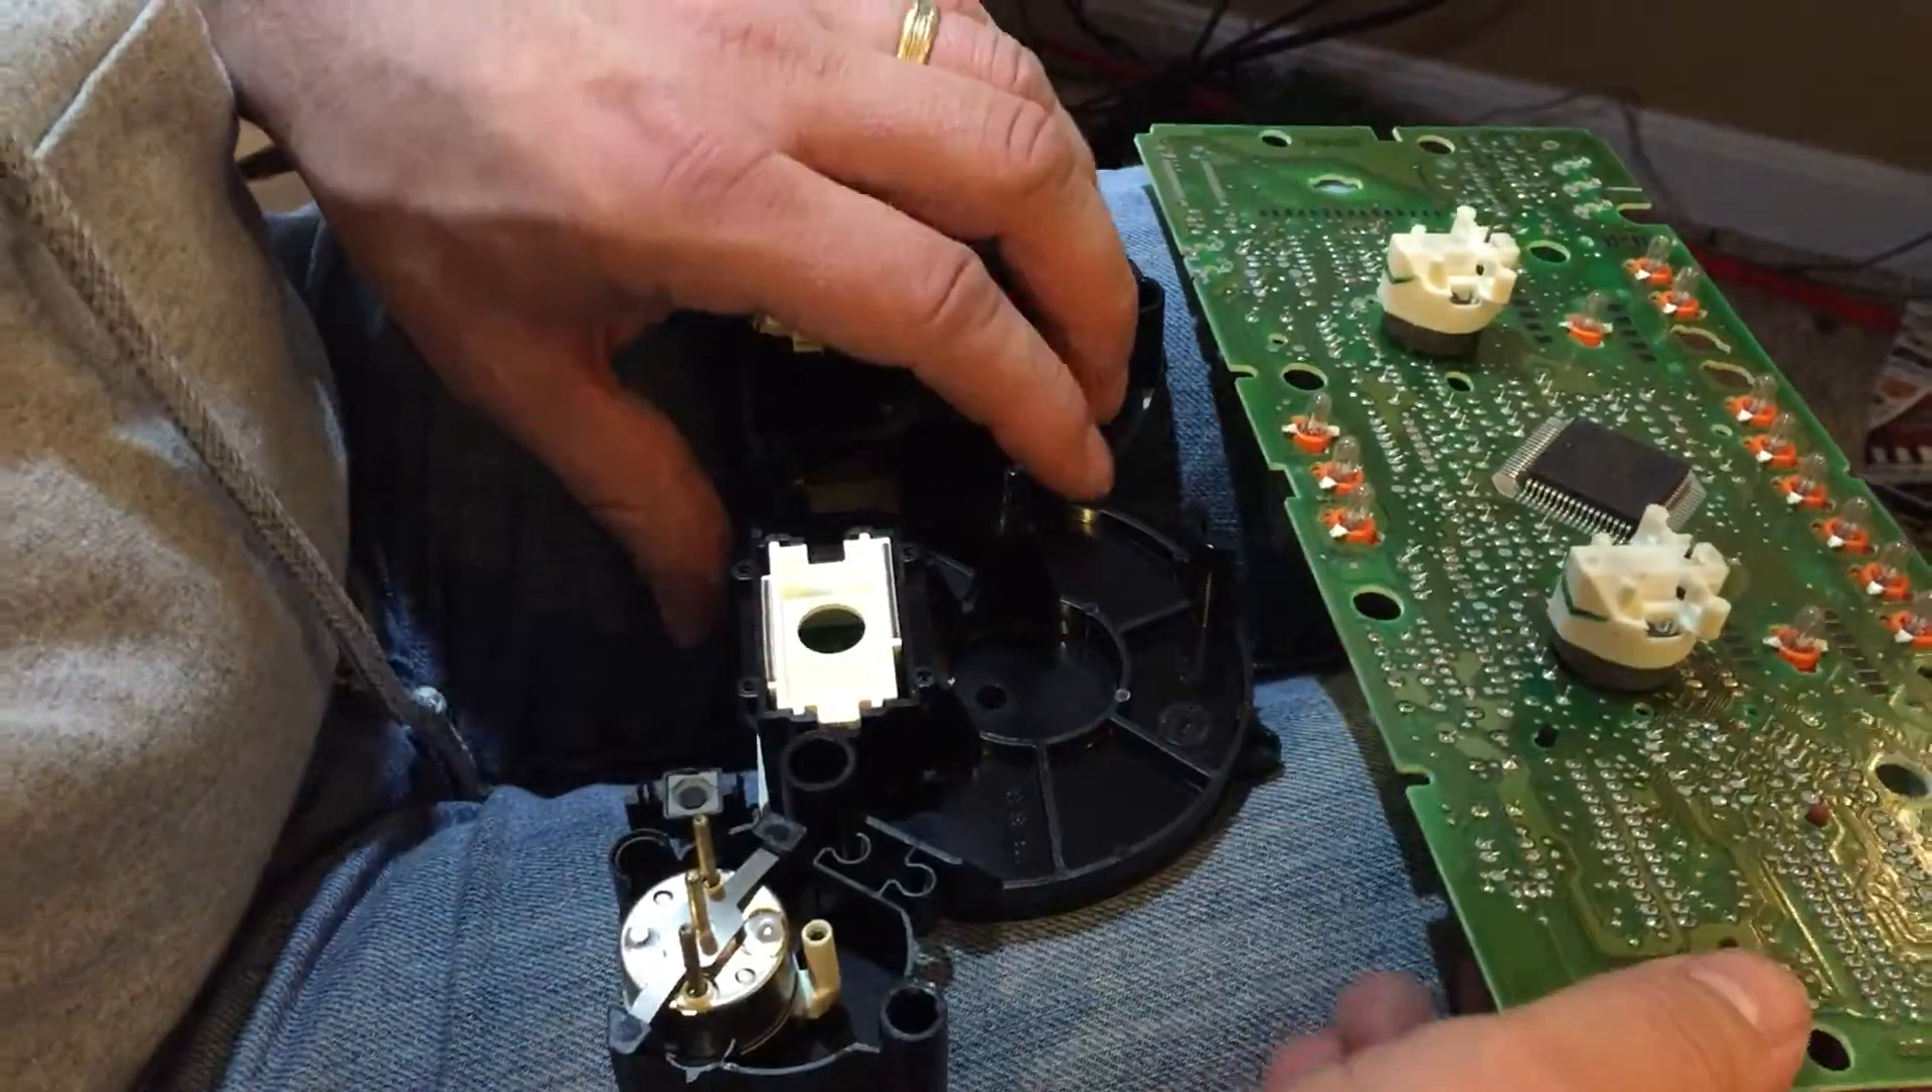Okay, so now we have the board free.